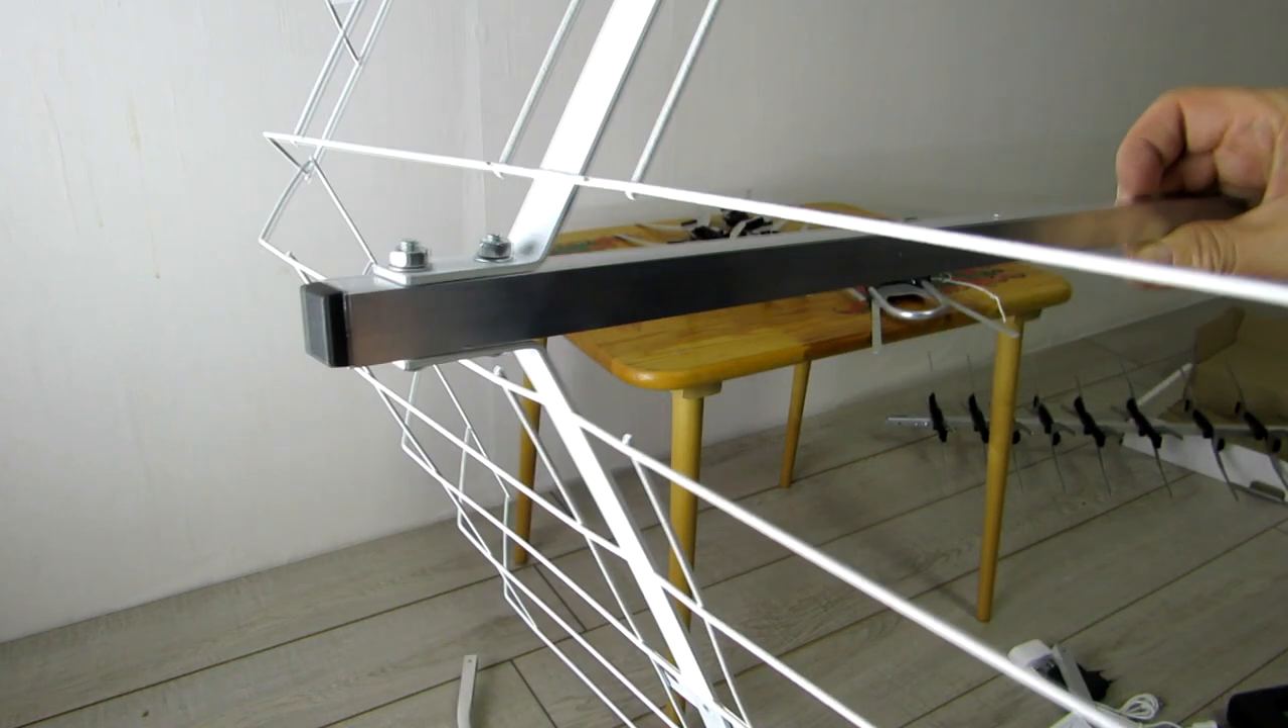Половинки рефлектора установлены на третьей части траверсы.